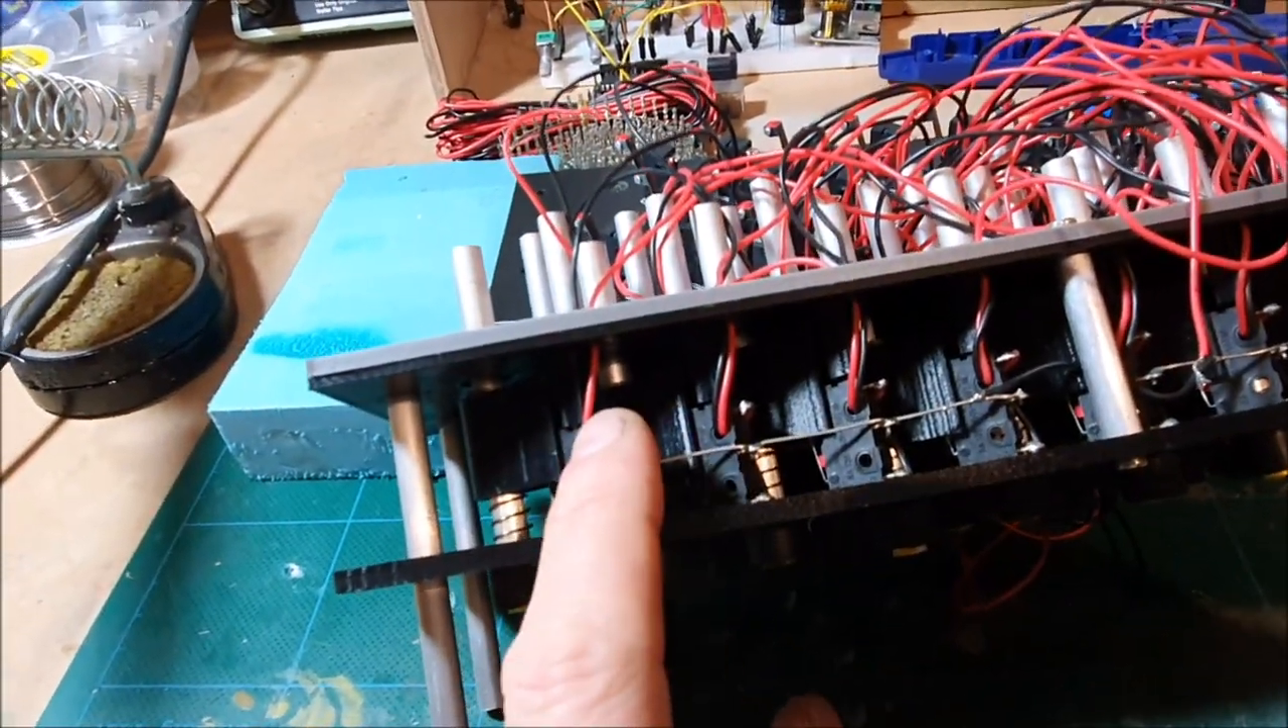Hopefully we can see those and in this first version of the keyboard I've hand wired all of these micro switches.